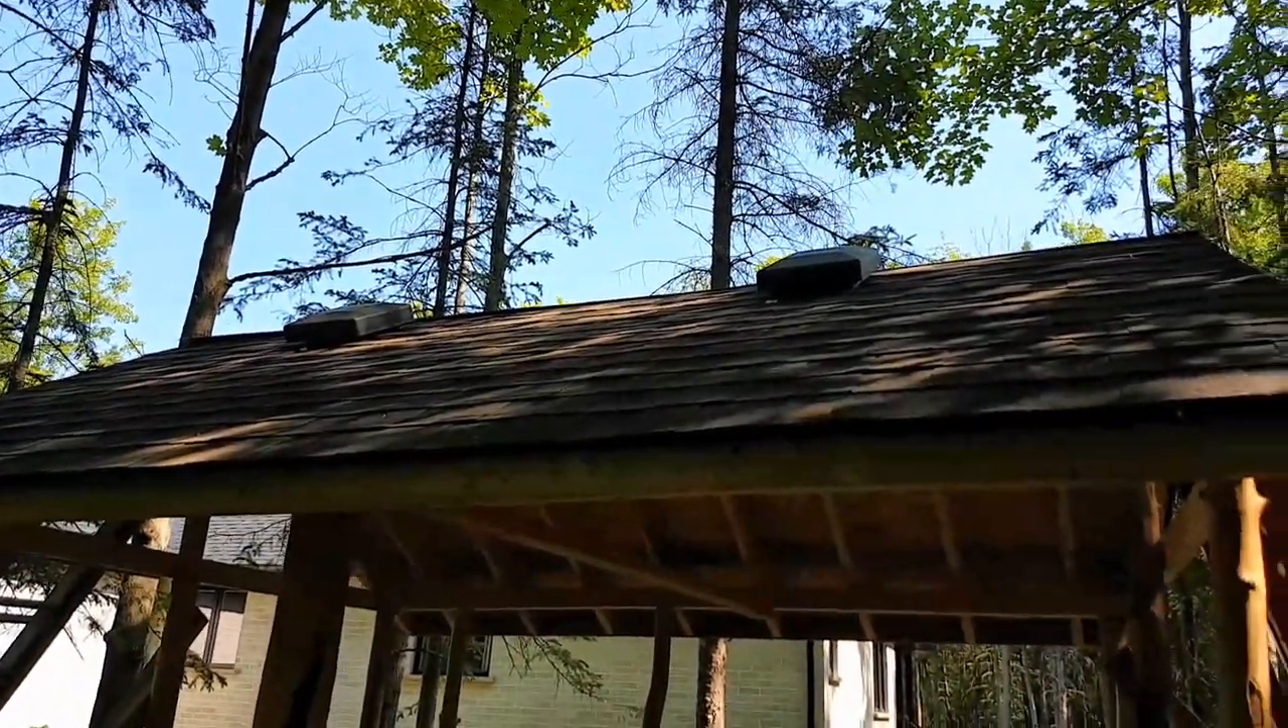And I had to put in the two roof vents. And they're in there.